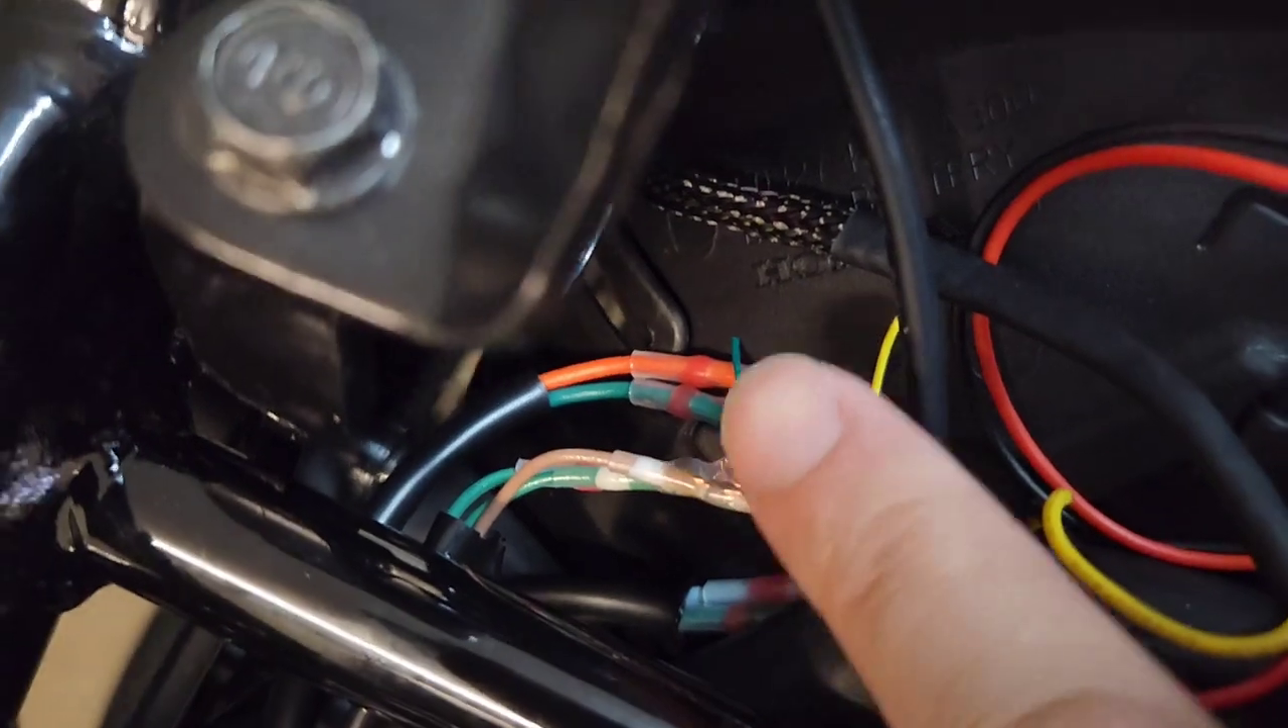I haven't actually covered these solder tubes that I've used for the k-speed harness.